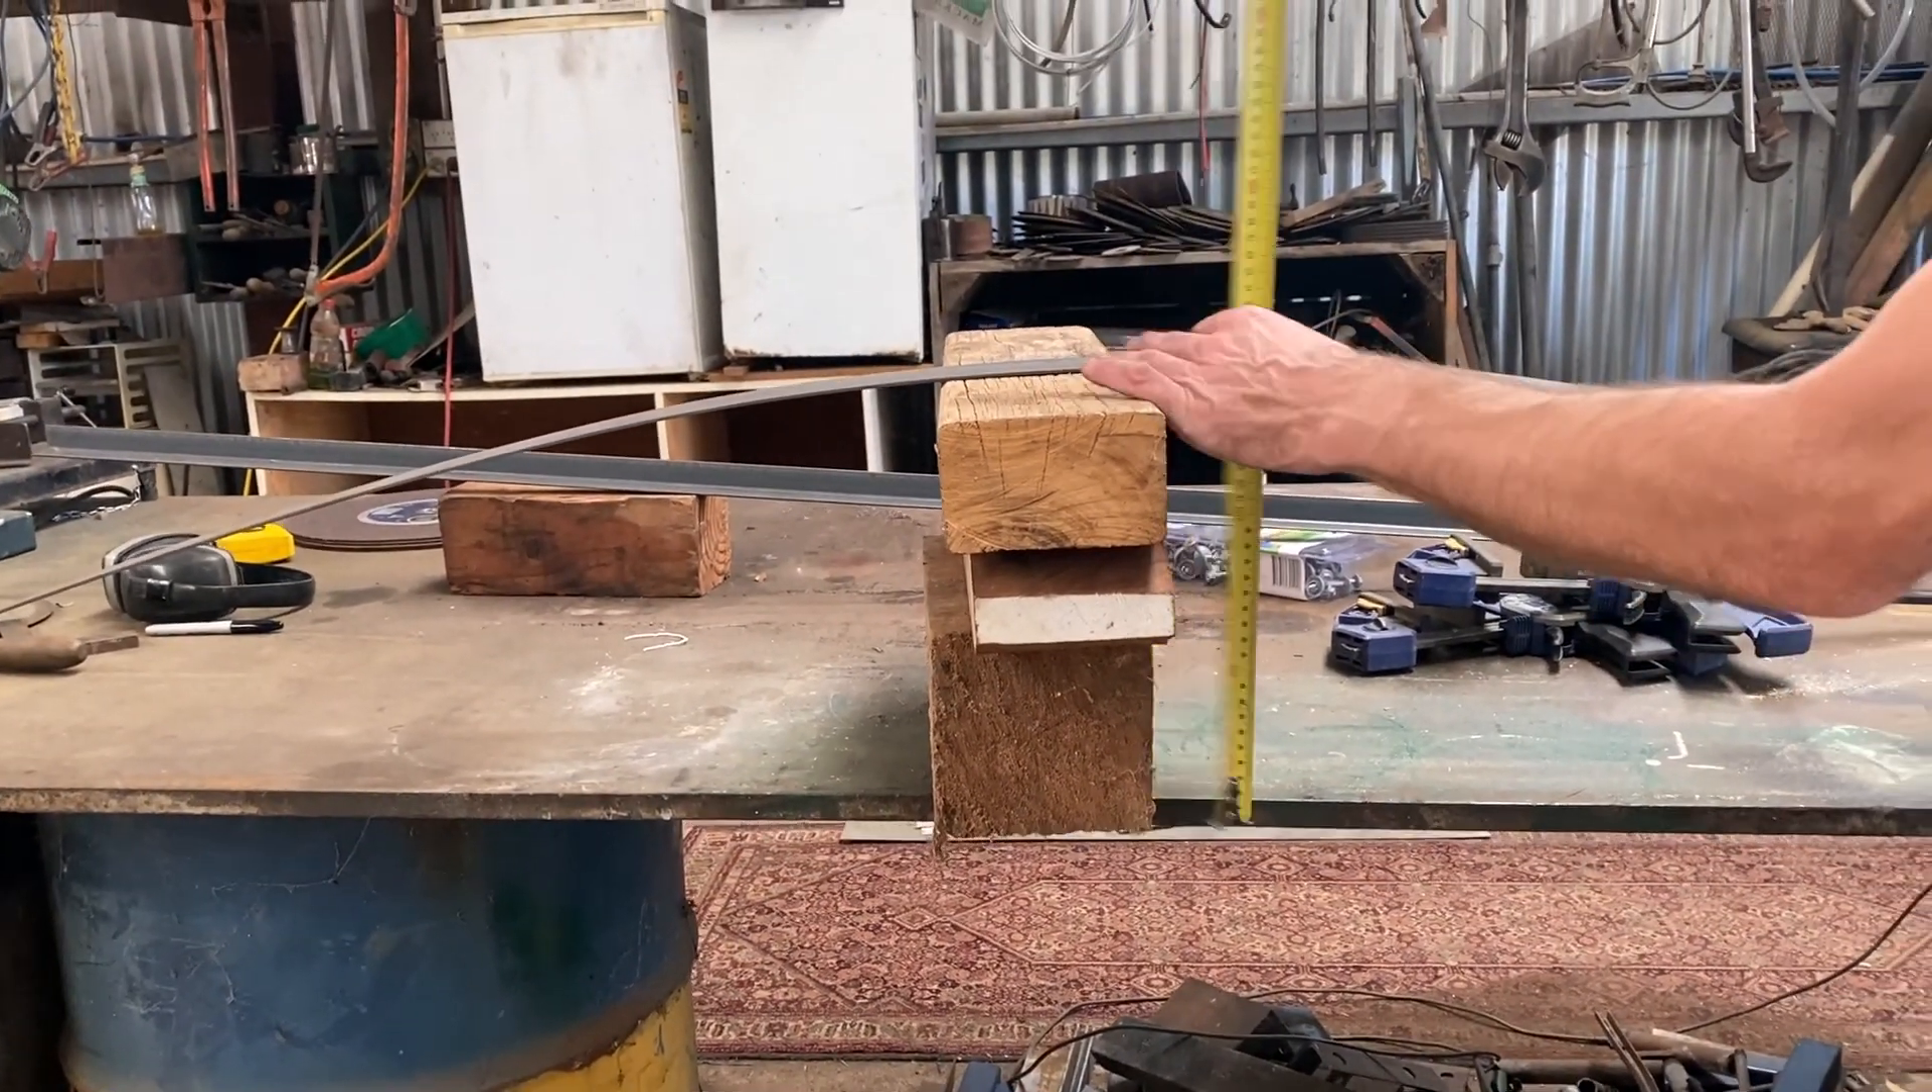I've just set up the arch with these timber blocks in the middle they're around about 300 high or just slightly under.